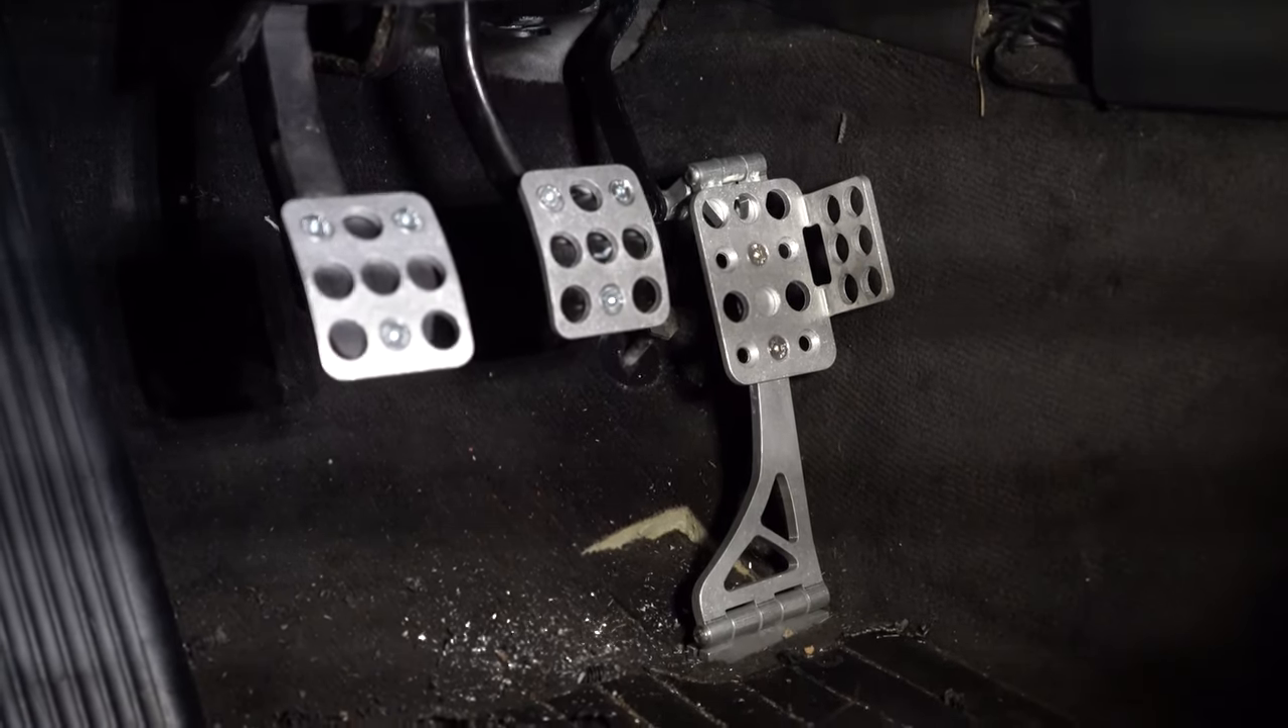Okay, so that's the hard motor sports pedals all installed in the car.